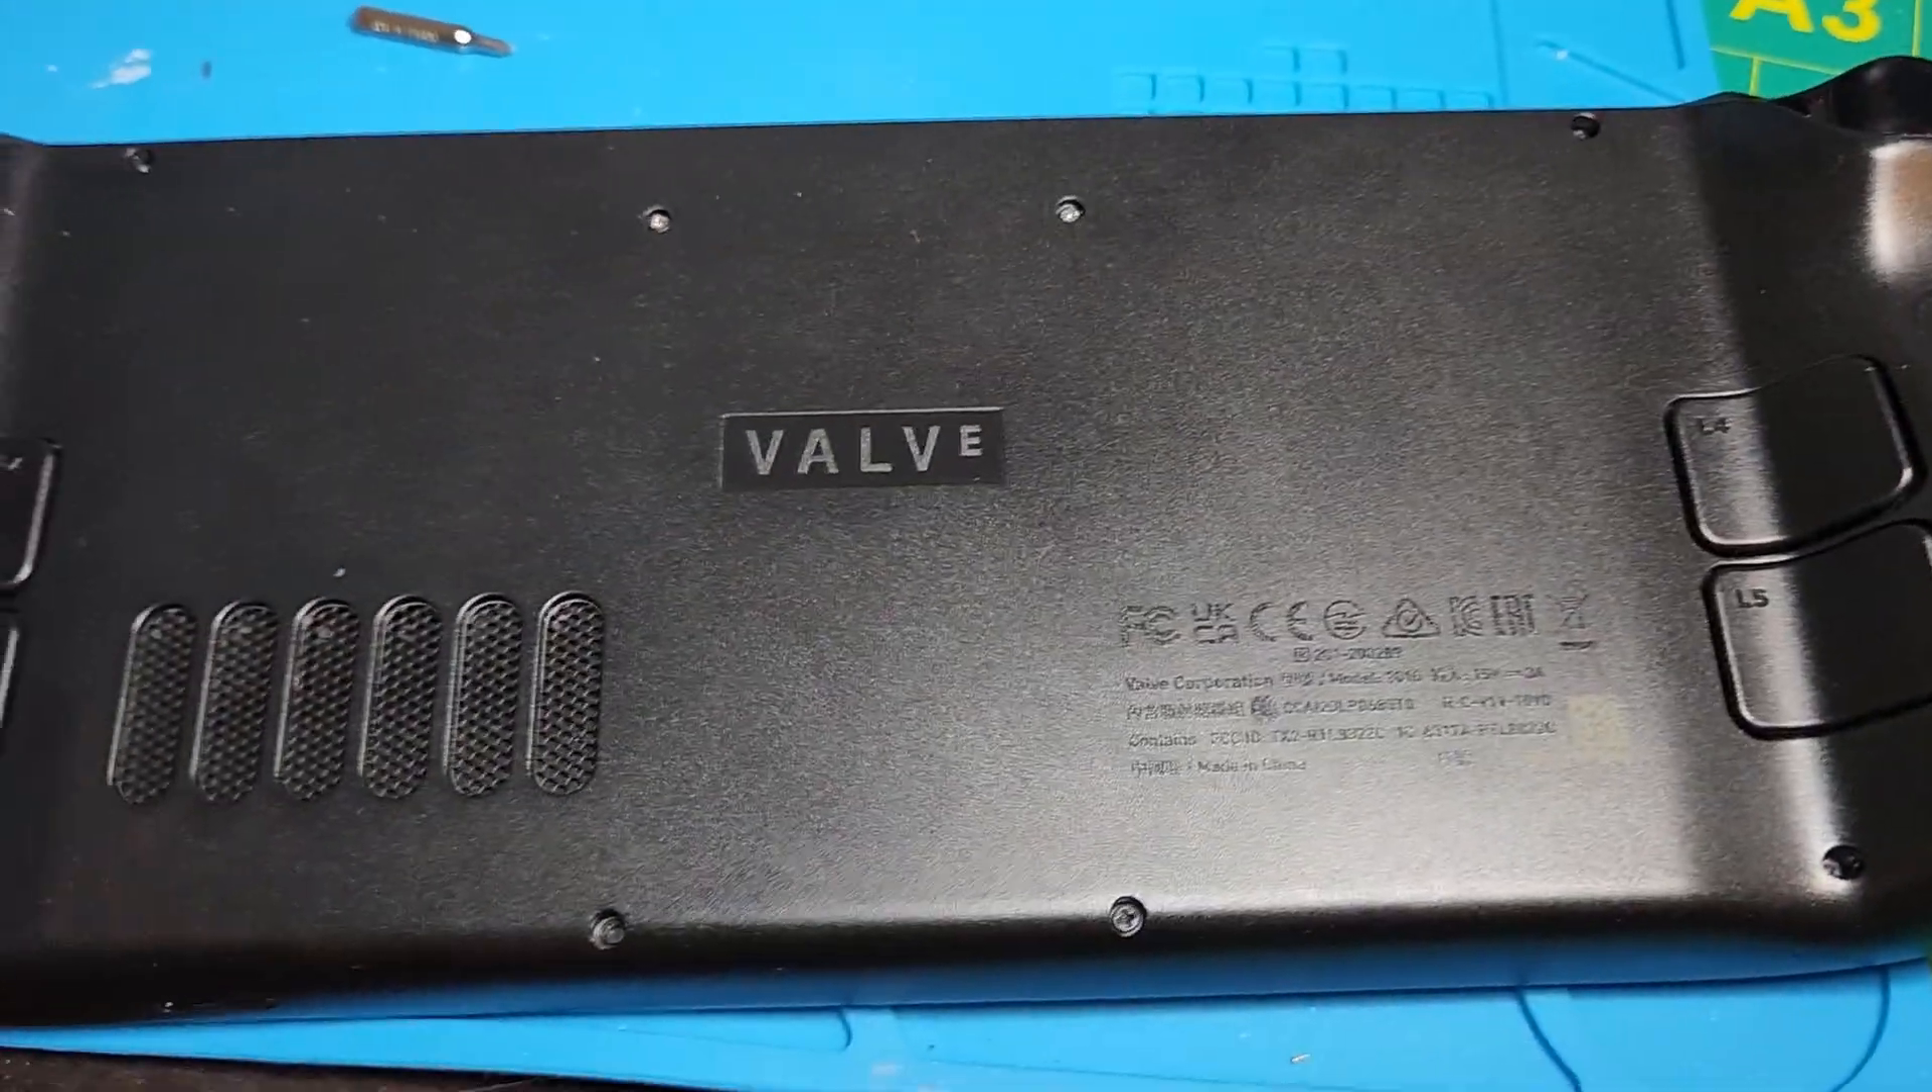Deck is closed.